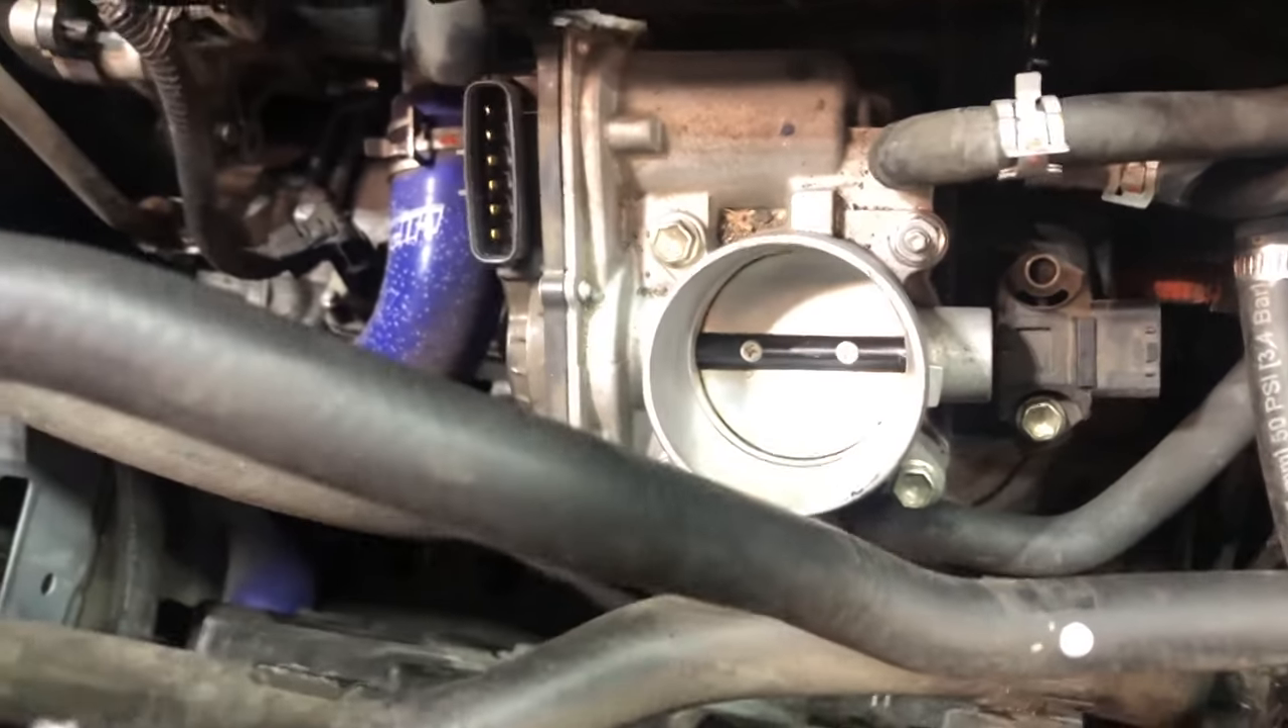I removed the last piece of the intake pipe there from the throttle body.